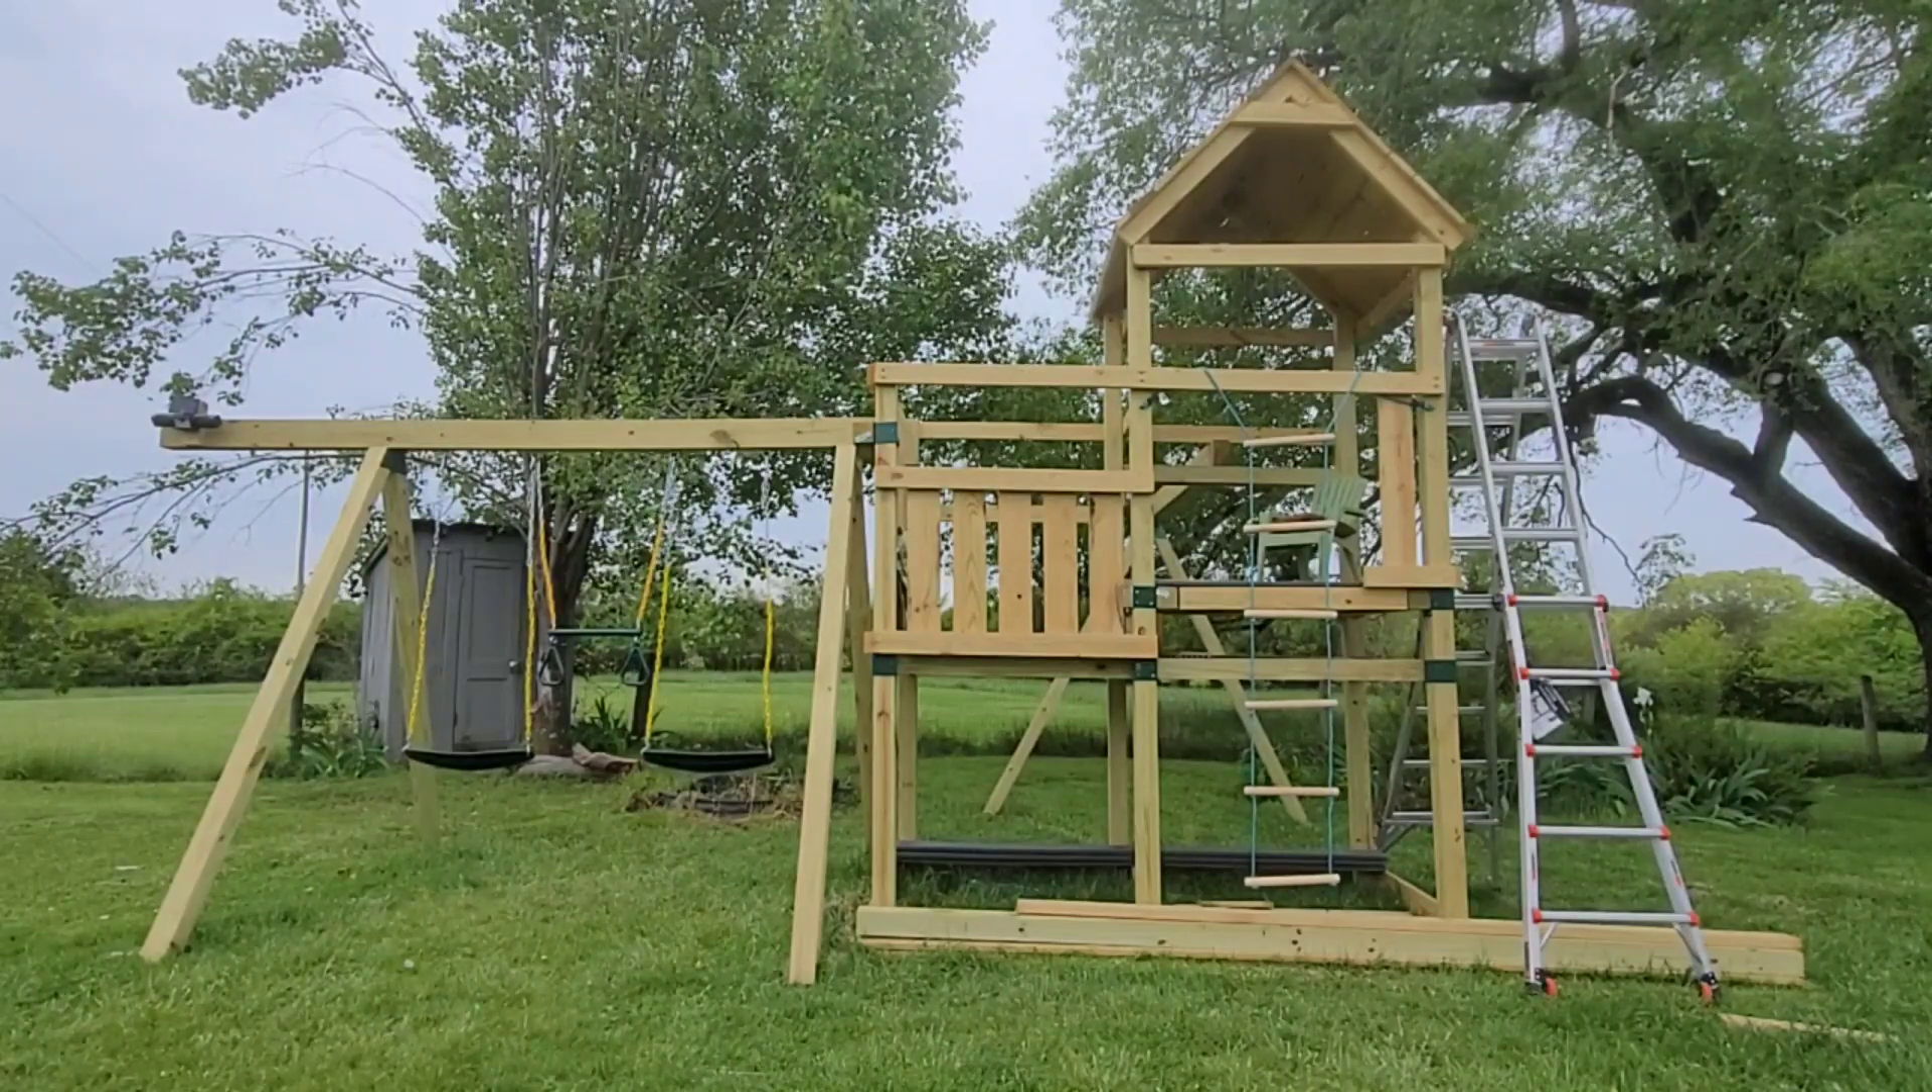I just finished putting up those last few boards on the roof to make it all nice and complete.